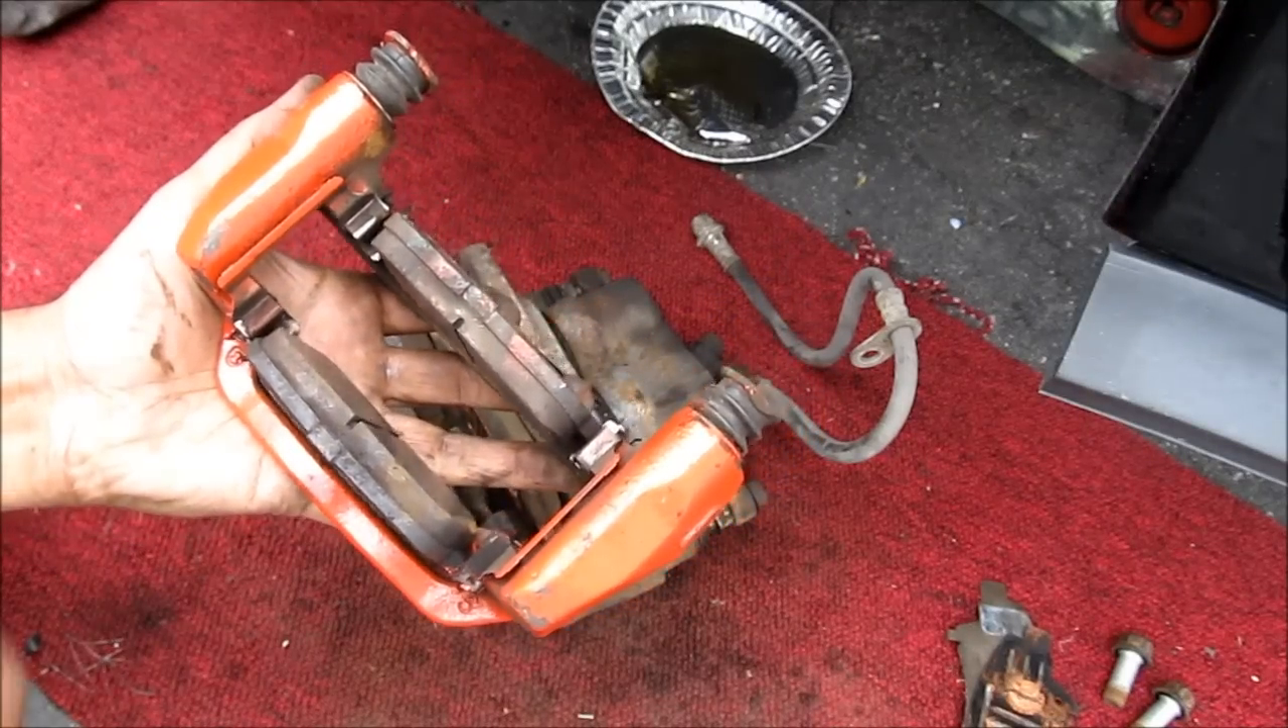Here's the caliper bracket removed from the car.